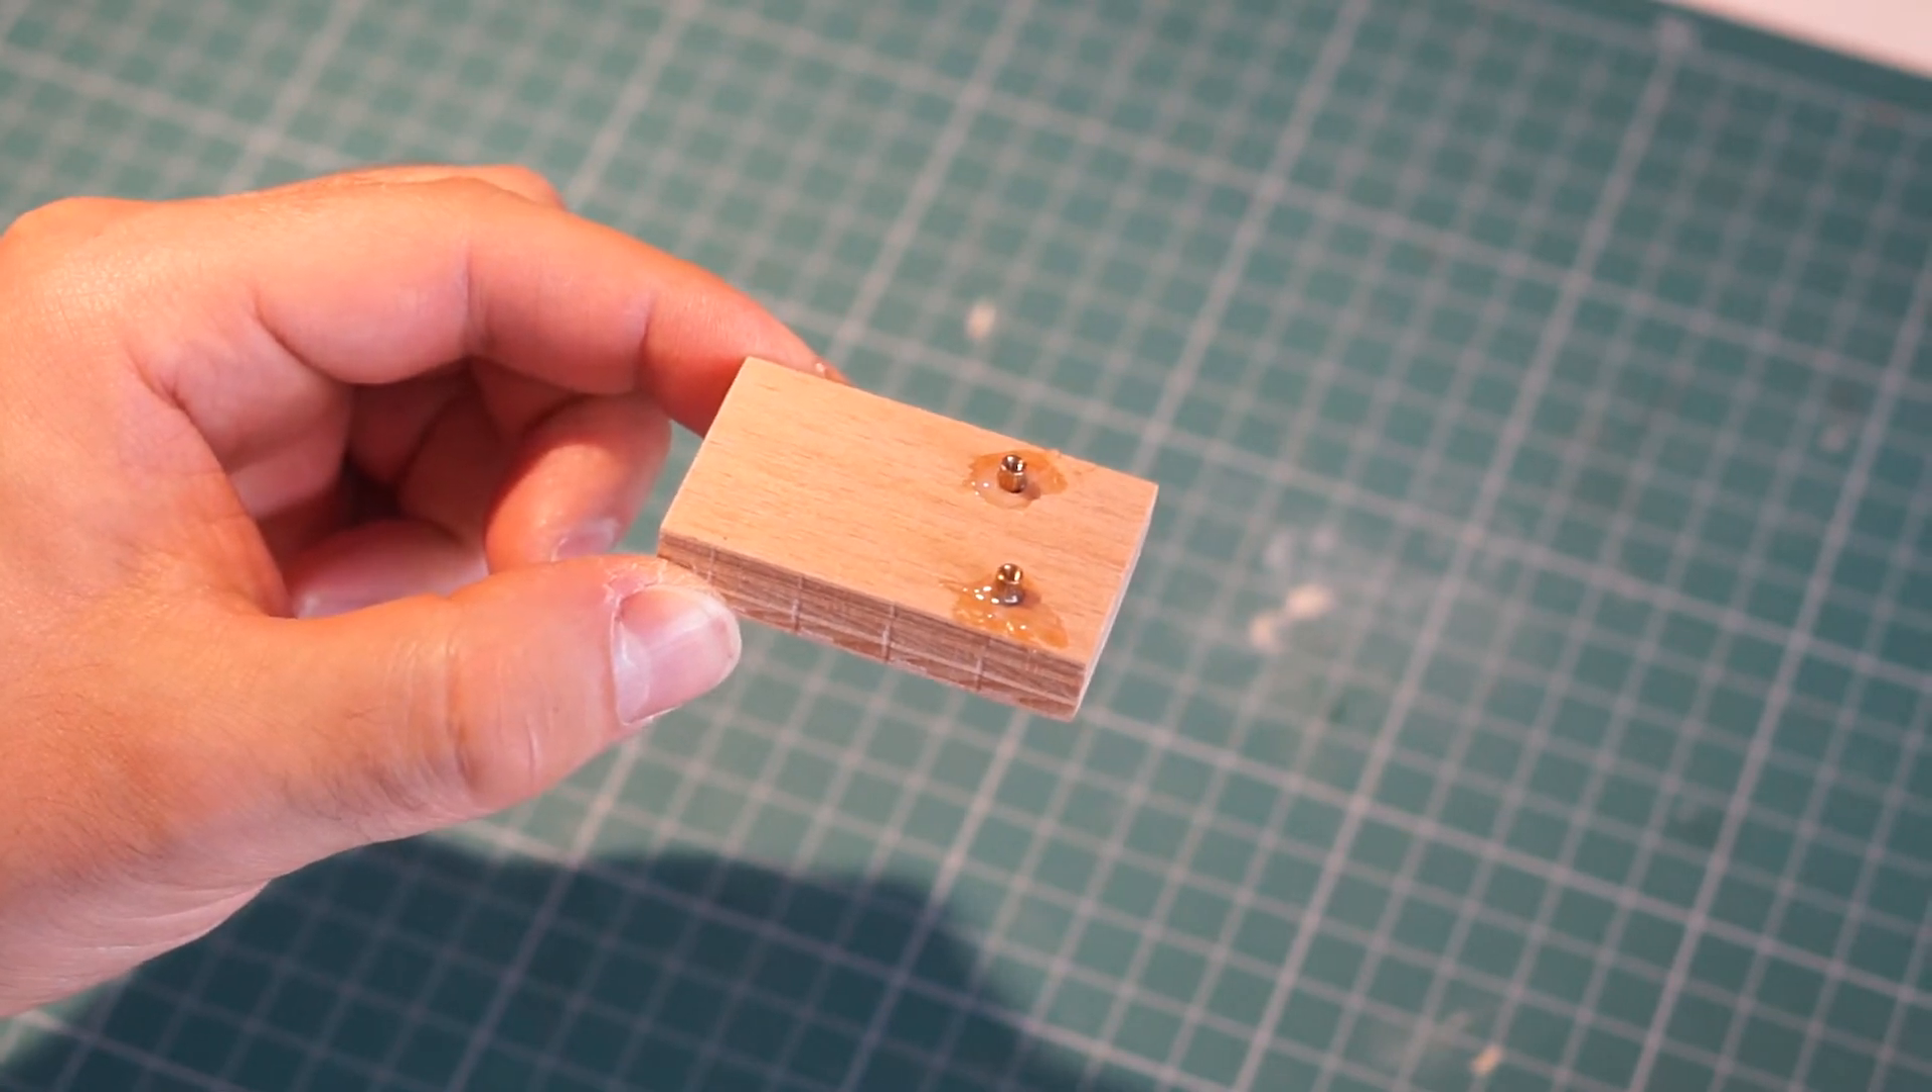For the USB output module, I glued two standoffs to a small piece of plywood.